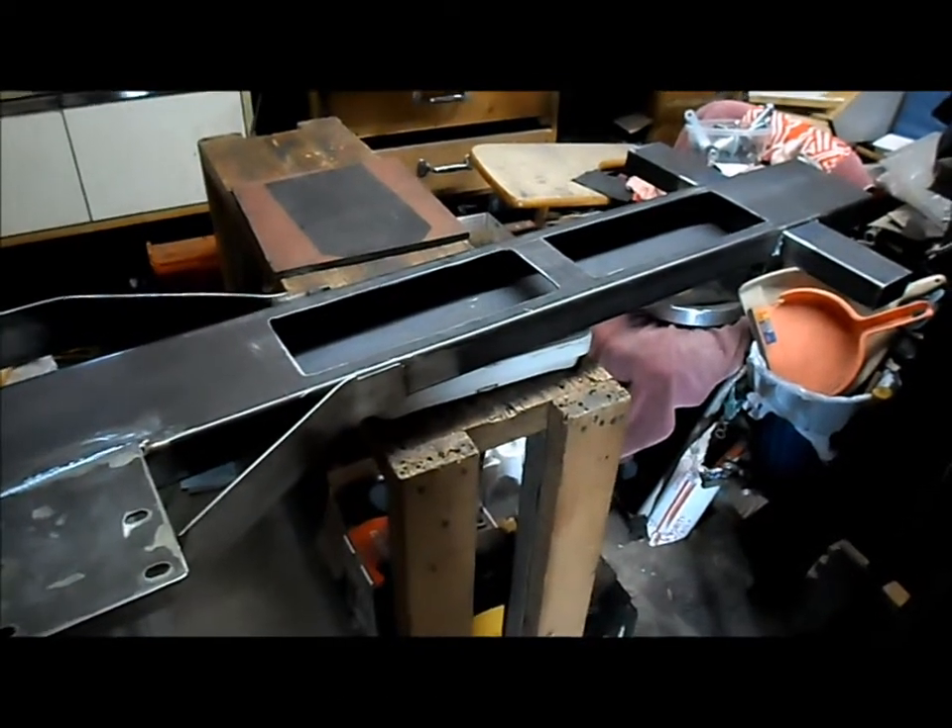Well, we've got our main backbone frame, chassis, whatever you want to call it, together.